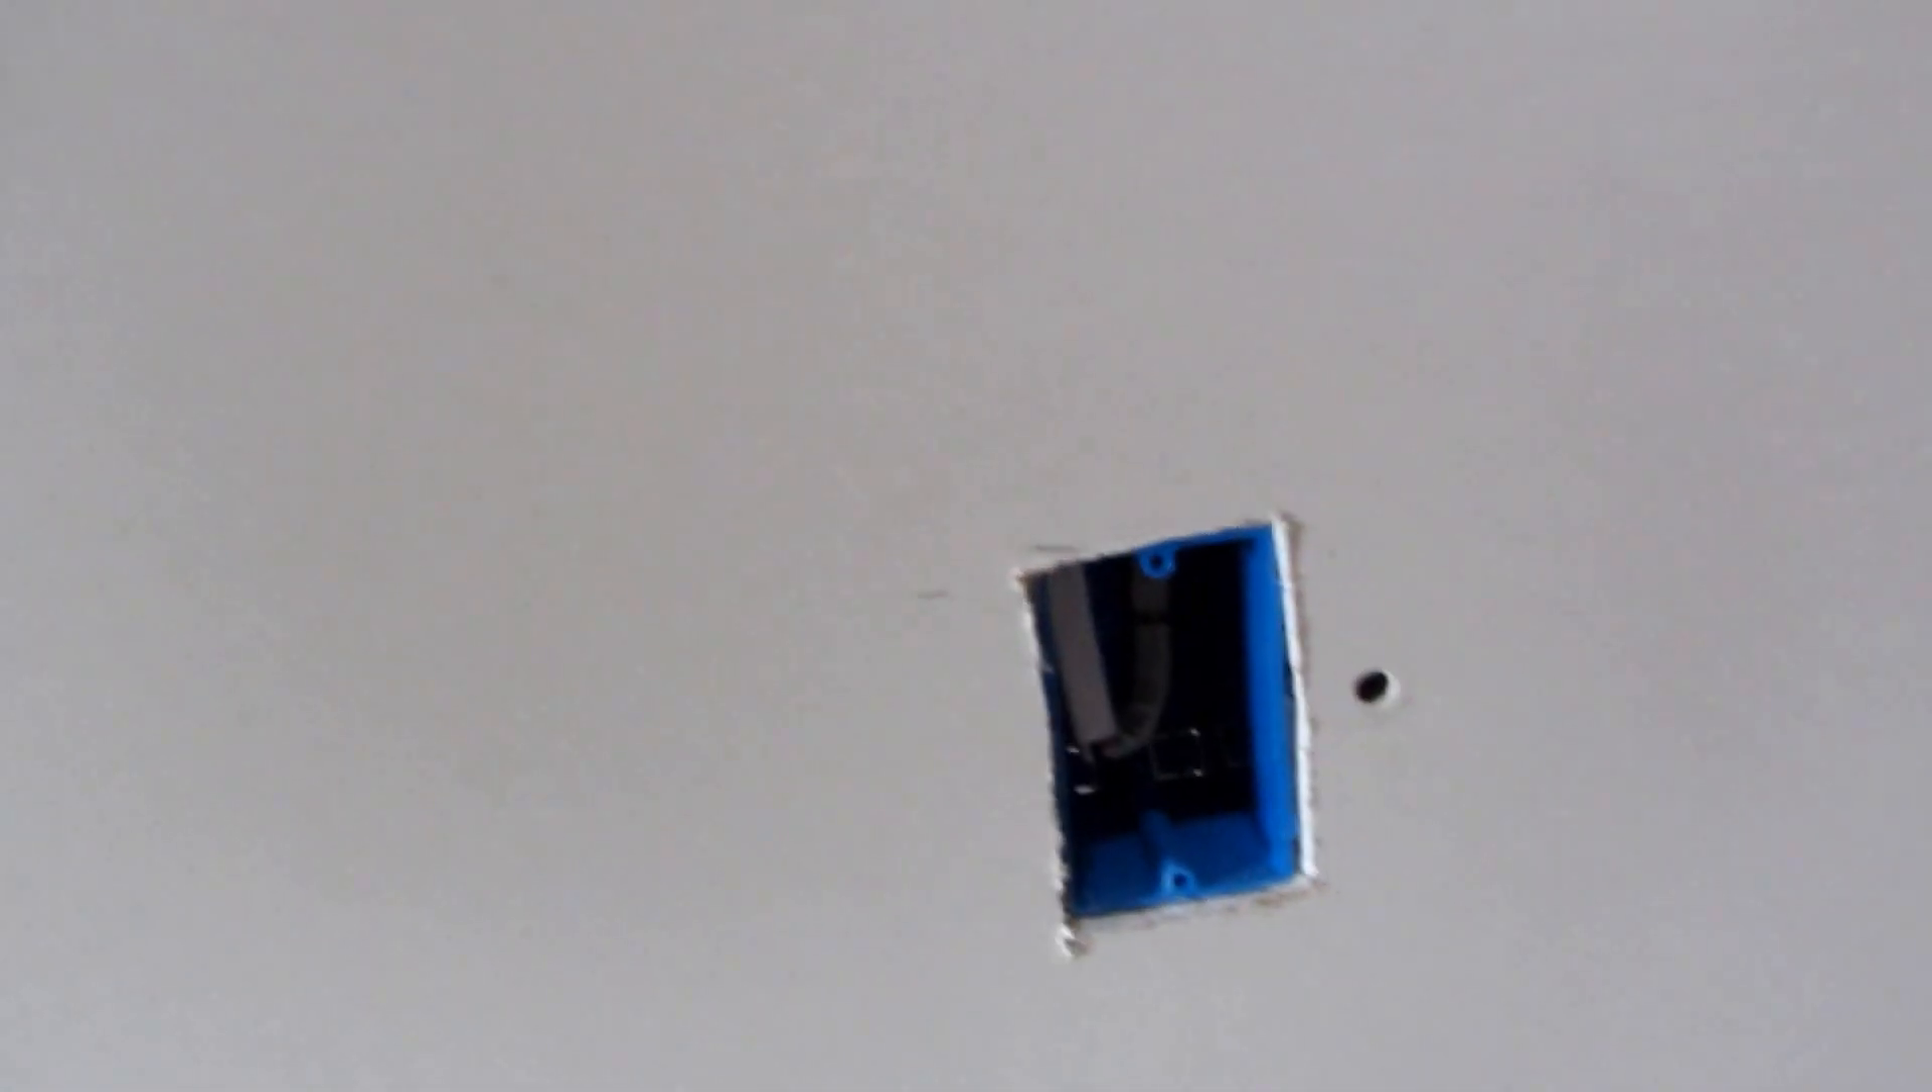I don't have the stairway lighting installed yet.